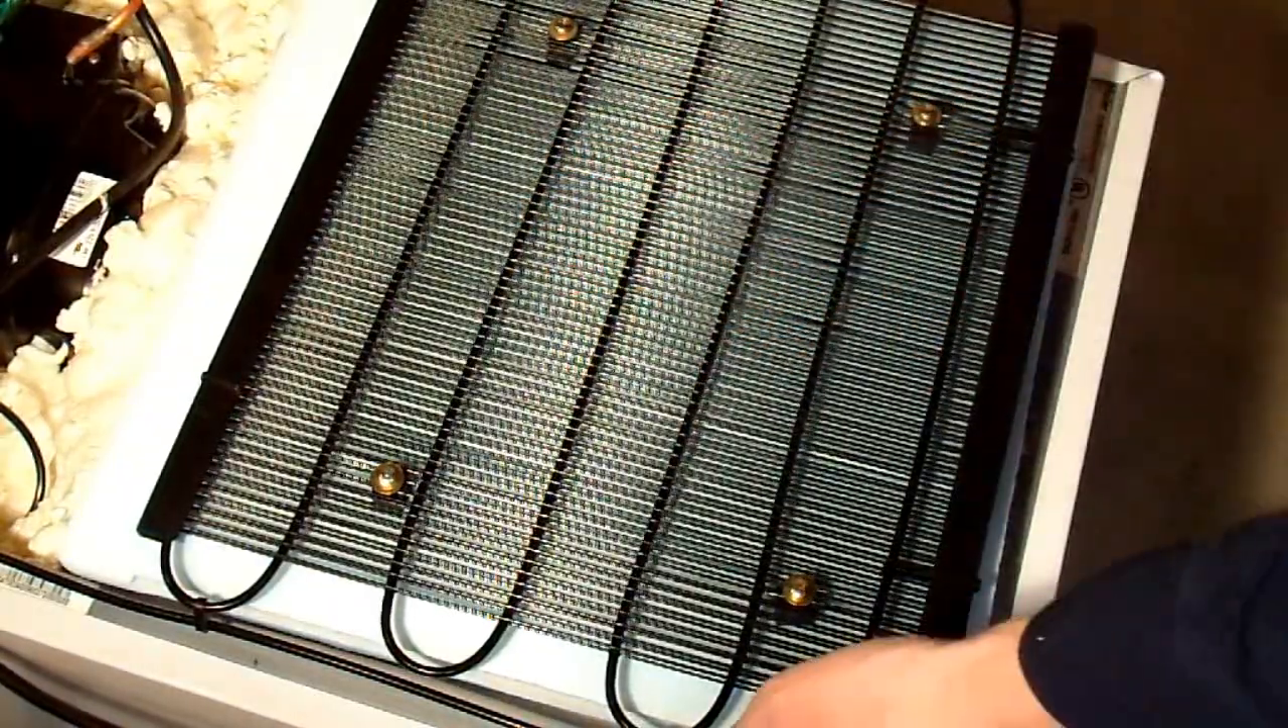And I have the condenser mounted to the foam.